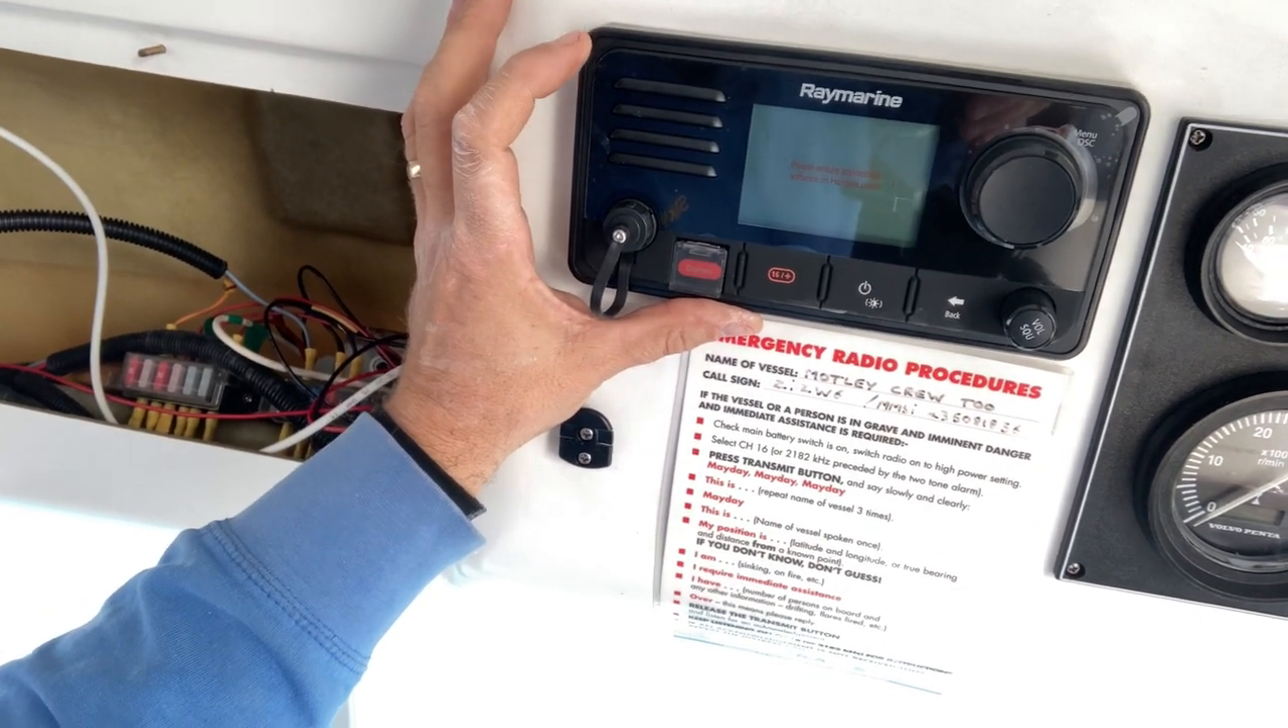So the radio is now fitted in. Just a little bit of modification to get it in there, as I discussed.